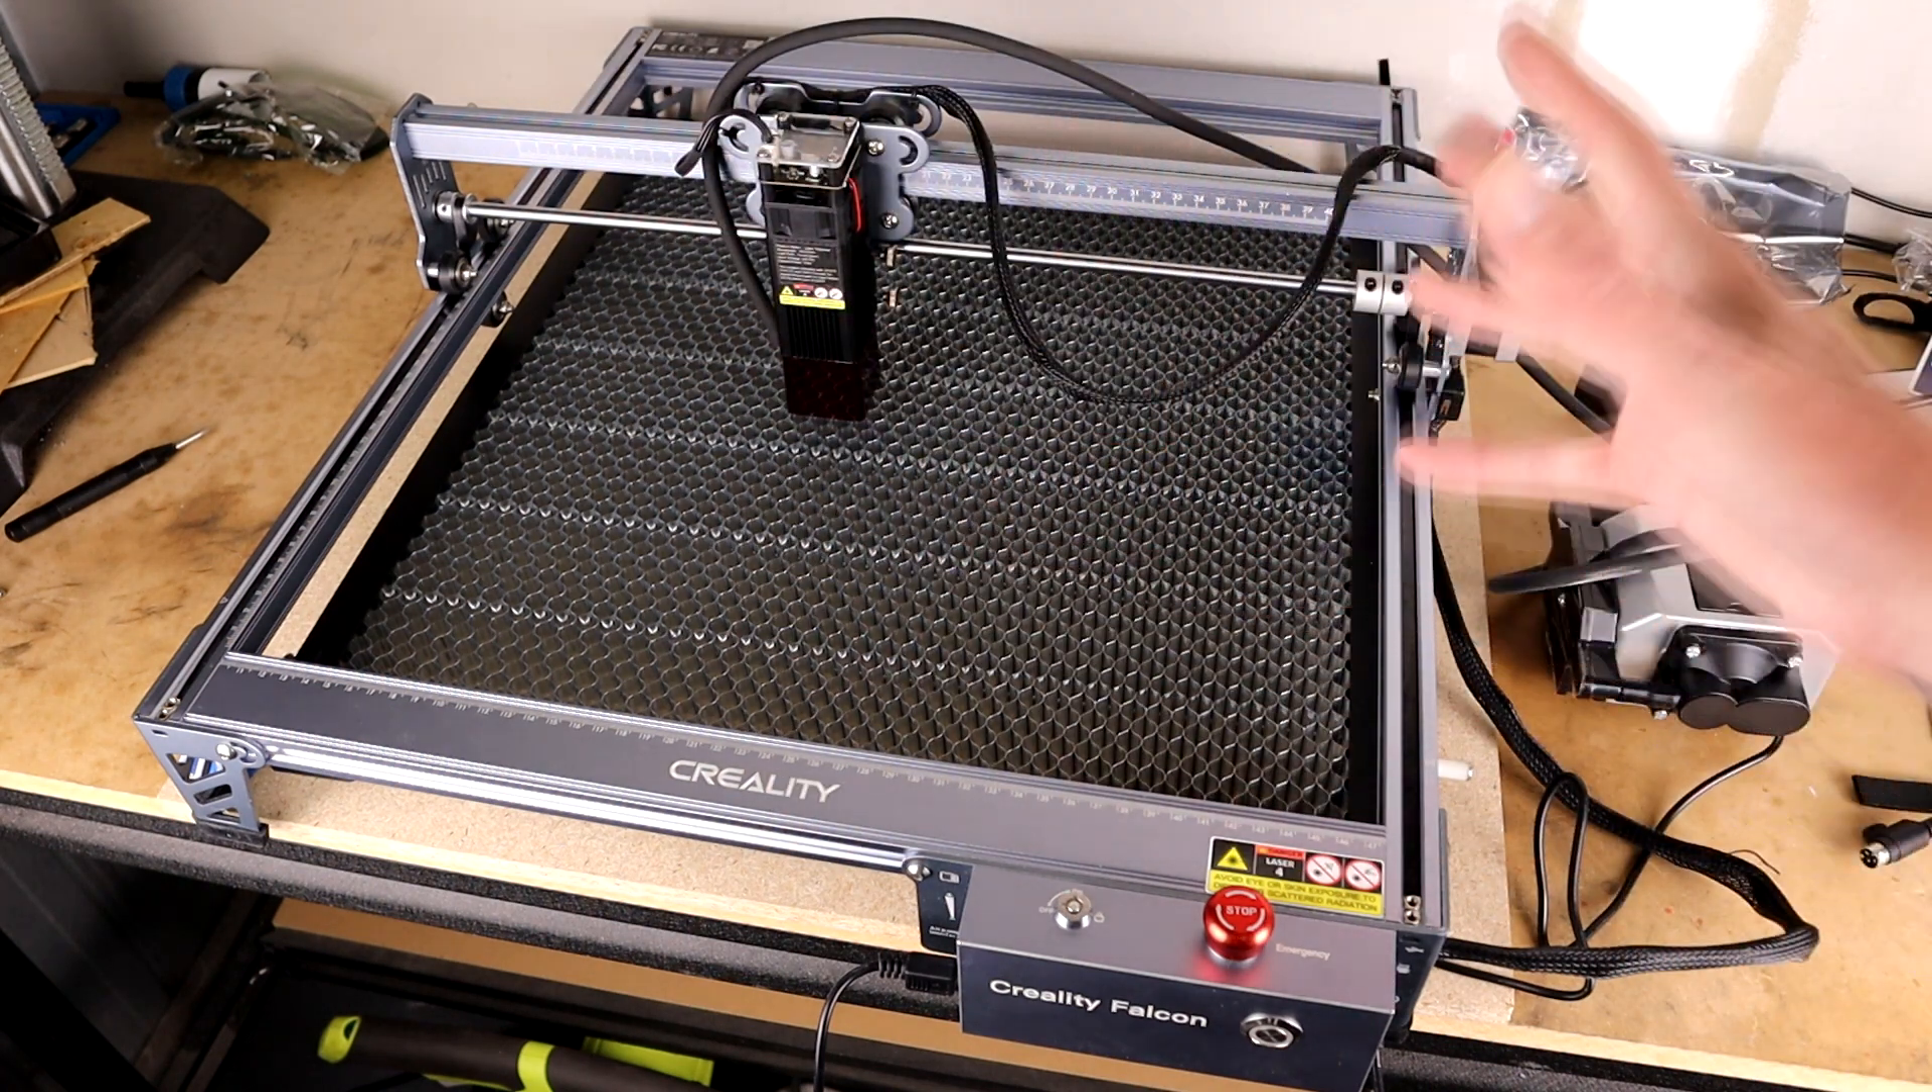Mostly set up now. I haven't done the tent thing yet that is the enclosure to kind of suck gas and stuff out from this machine.